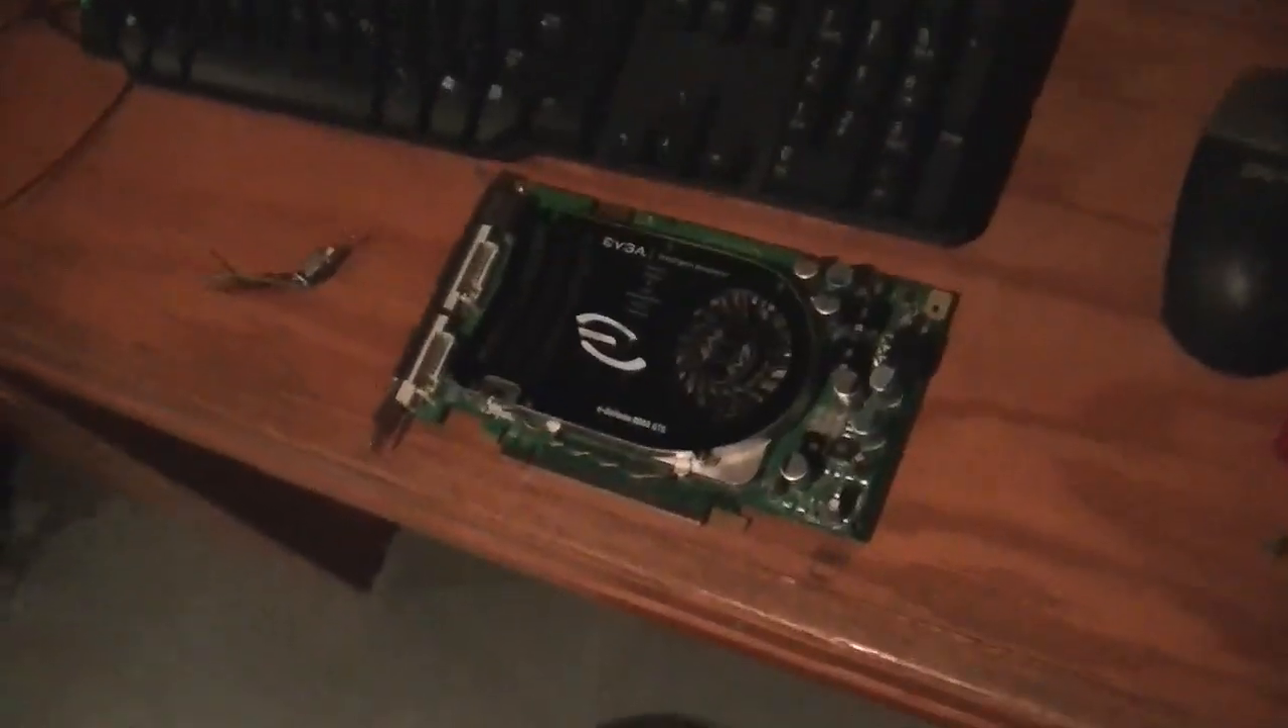The old graphics card has been taken out, which was a GeForce 8600GTS.